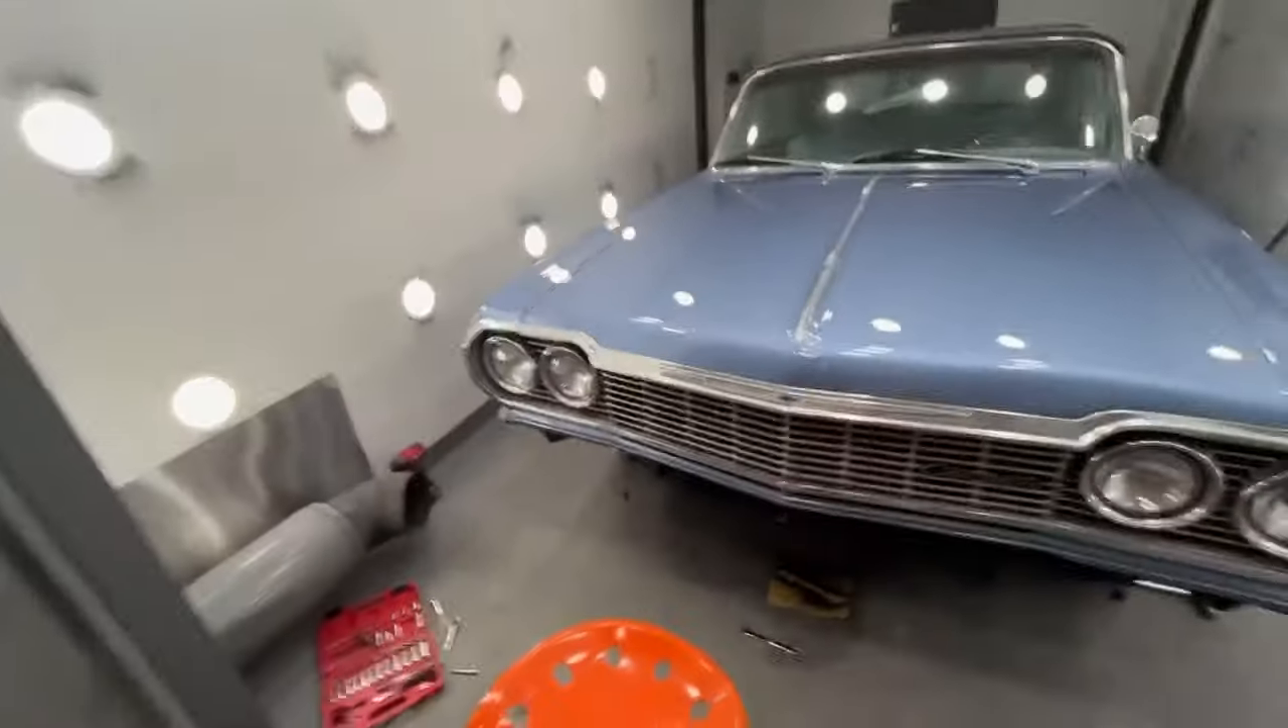So now we have the front end all together minus the bumper.